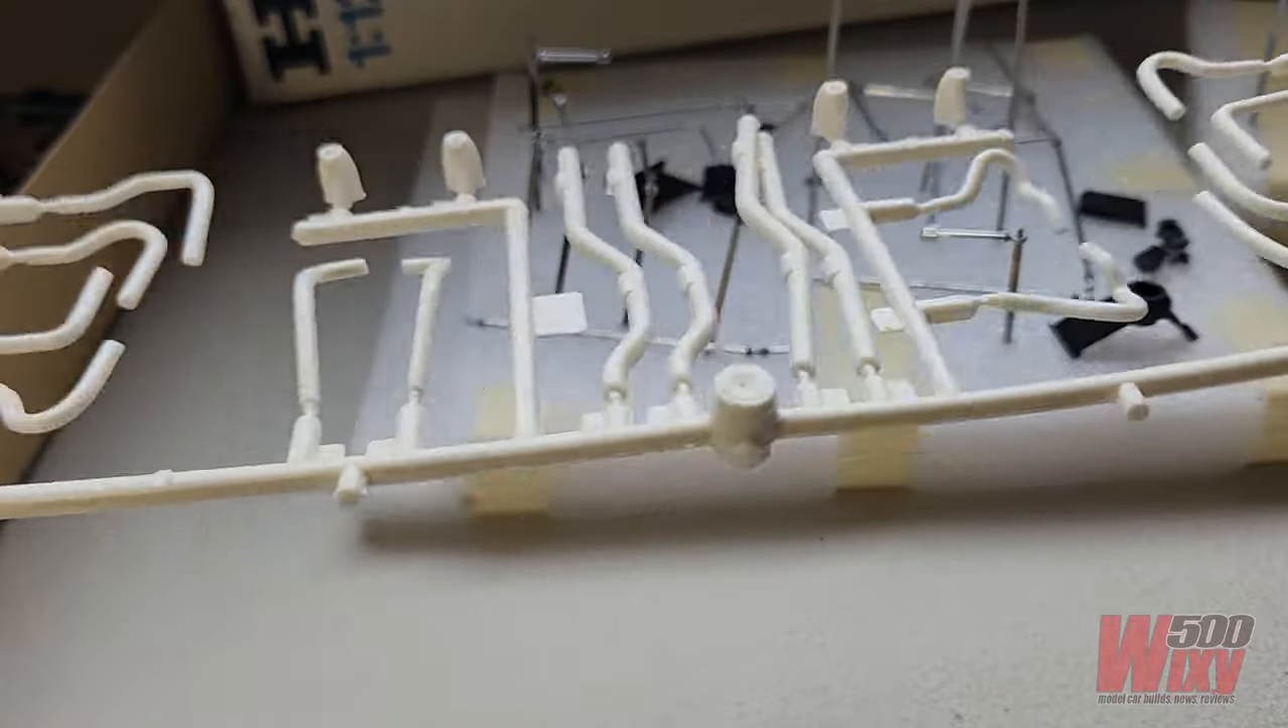The only parts that have not really been started are the exhausts.